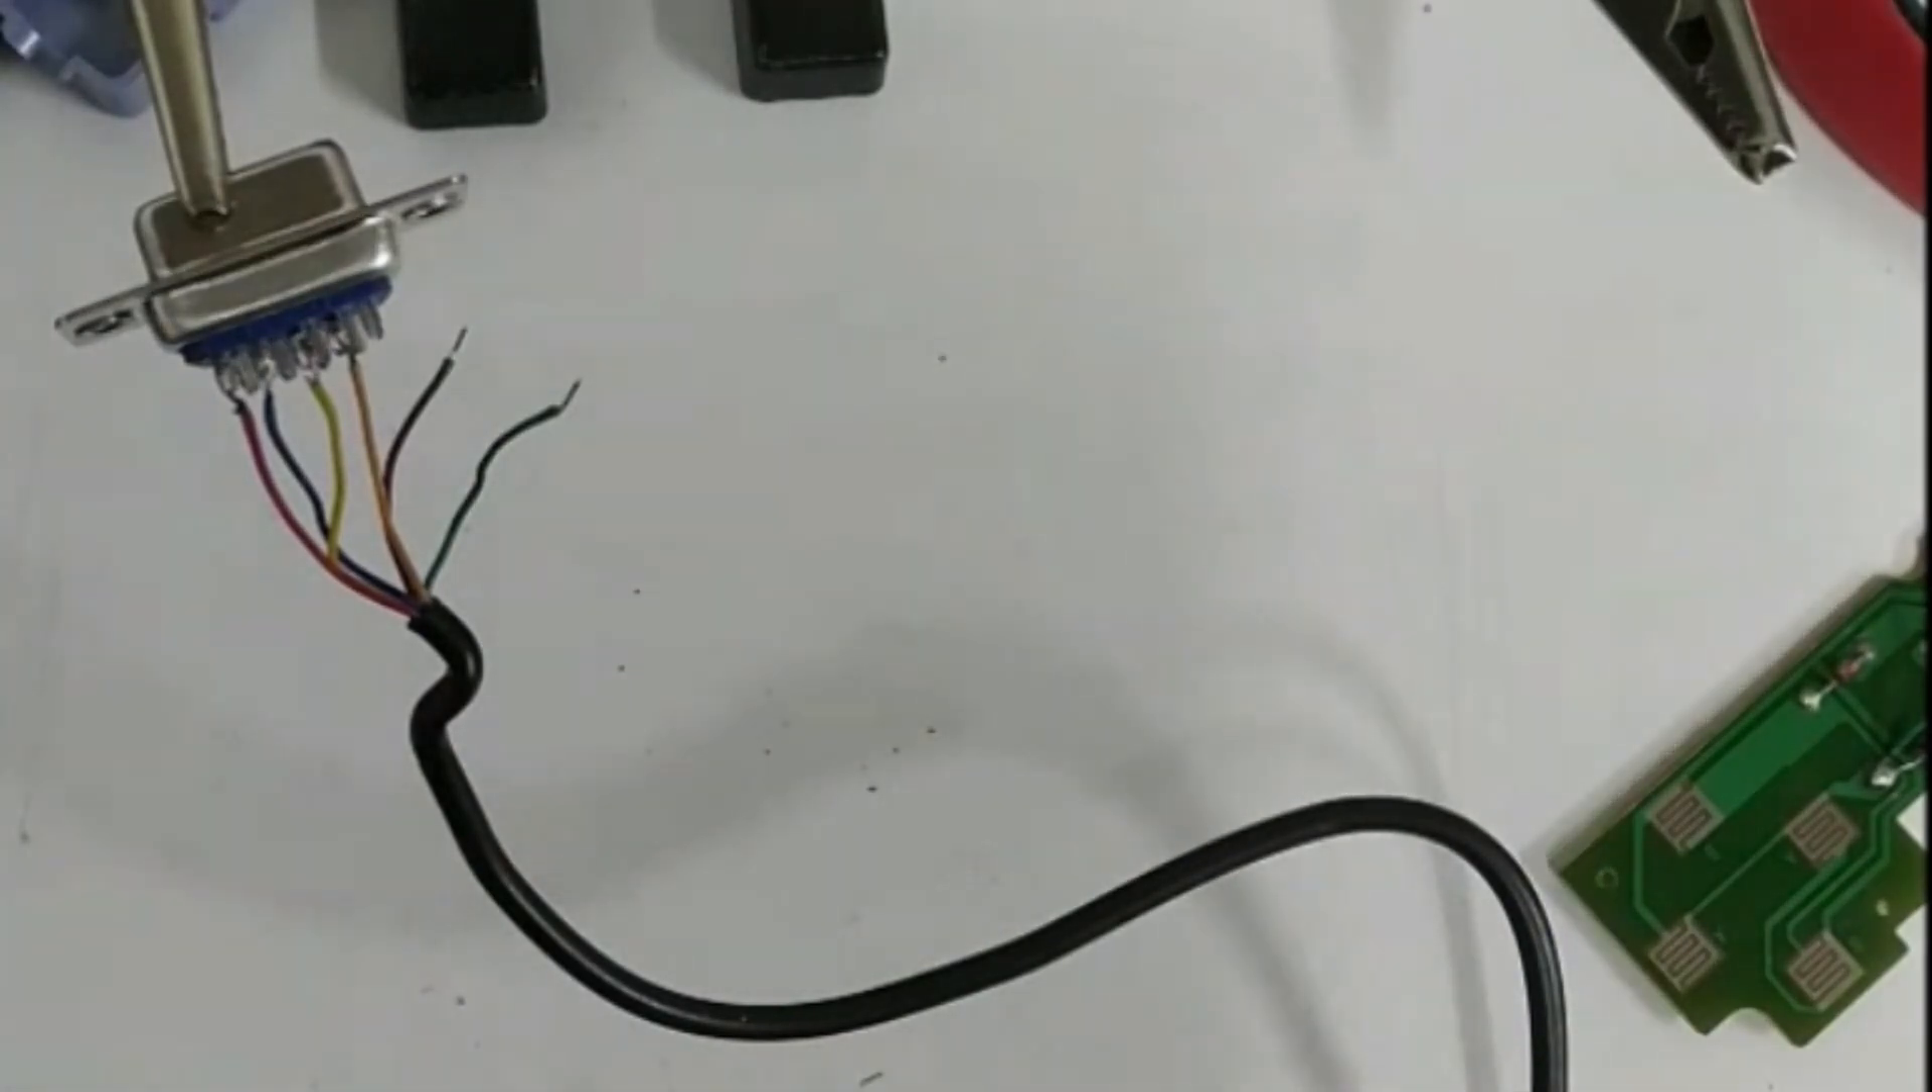So based on my wiring here, red is up, blue is down, left is yellow, and right is orange. All right, got the four pins in, now let's flip it around and get the ground and fire buttons in, pin six and pin eight.